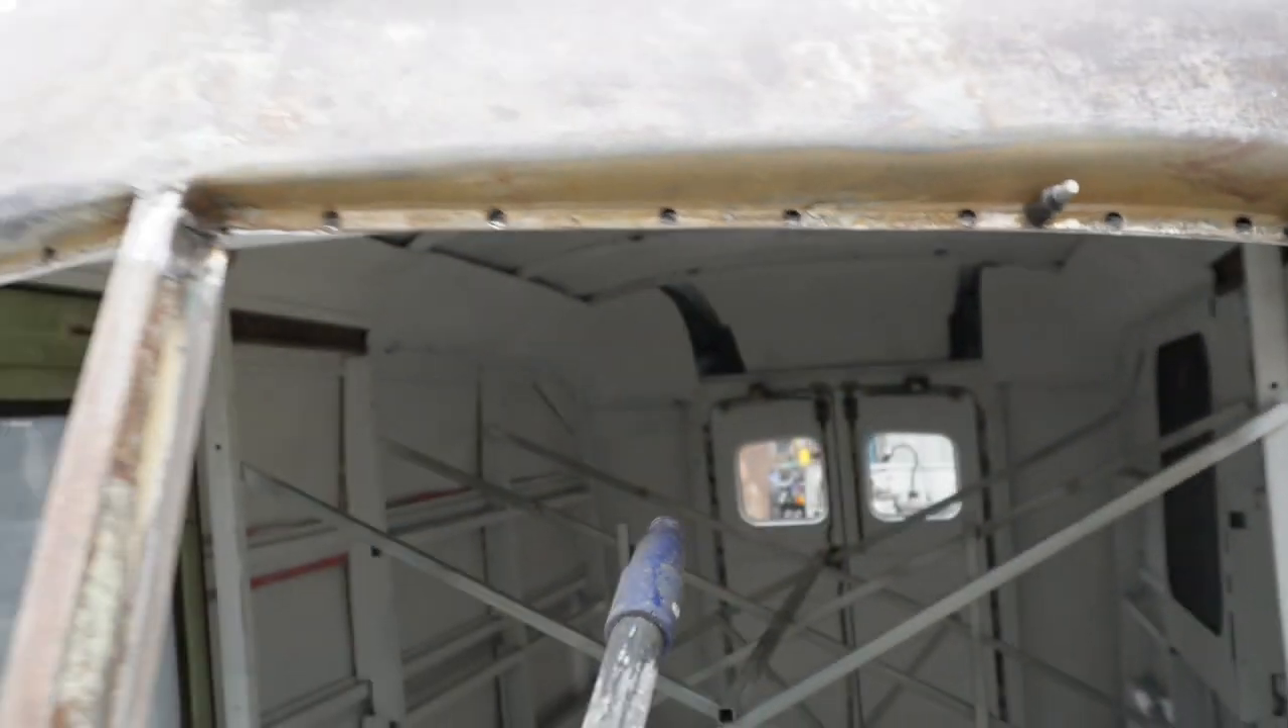There's a row of spot welds along the top of the window frame. They will need to be drilled out. You can see mine haven't been welded back in yet.